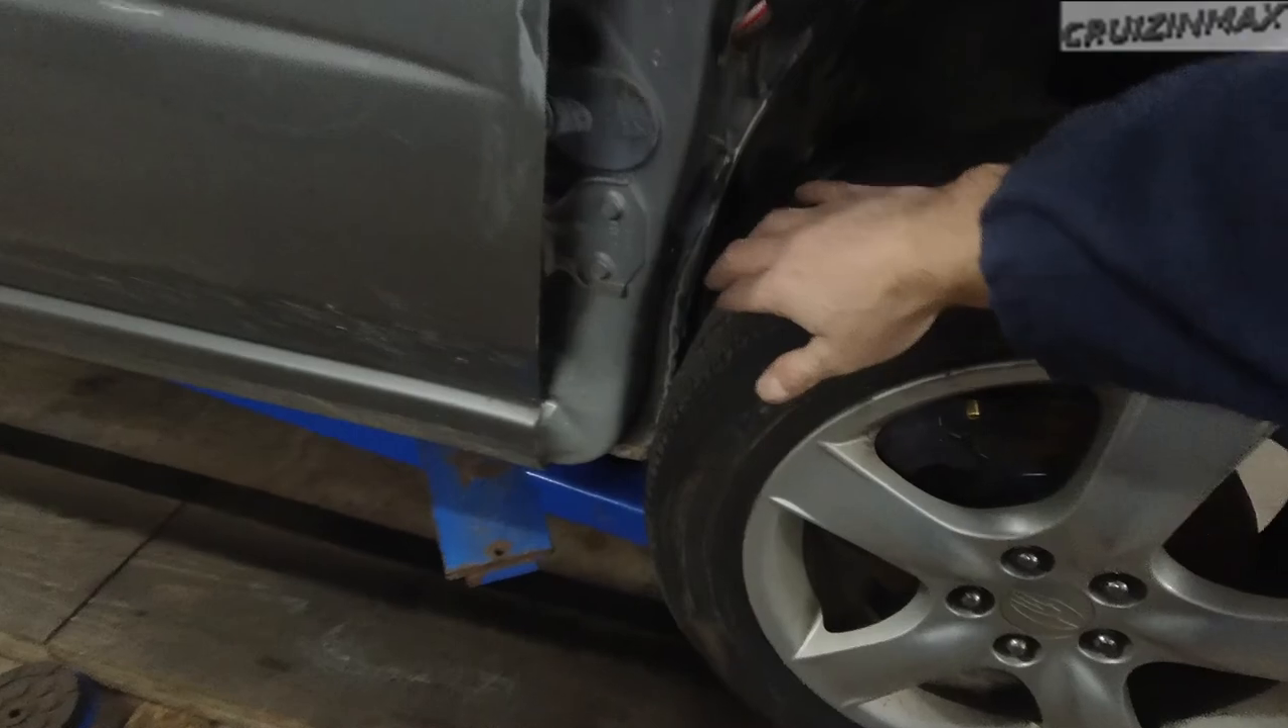You can see this wheel is it's pretty much touching the body over here.